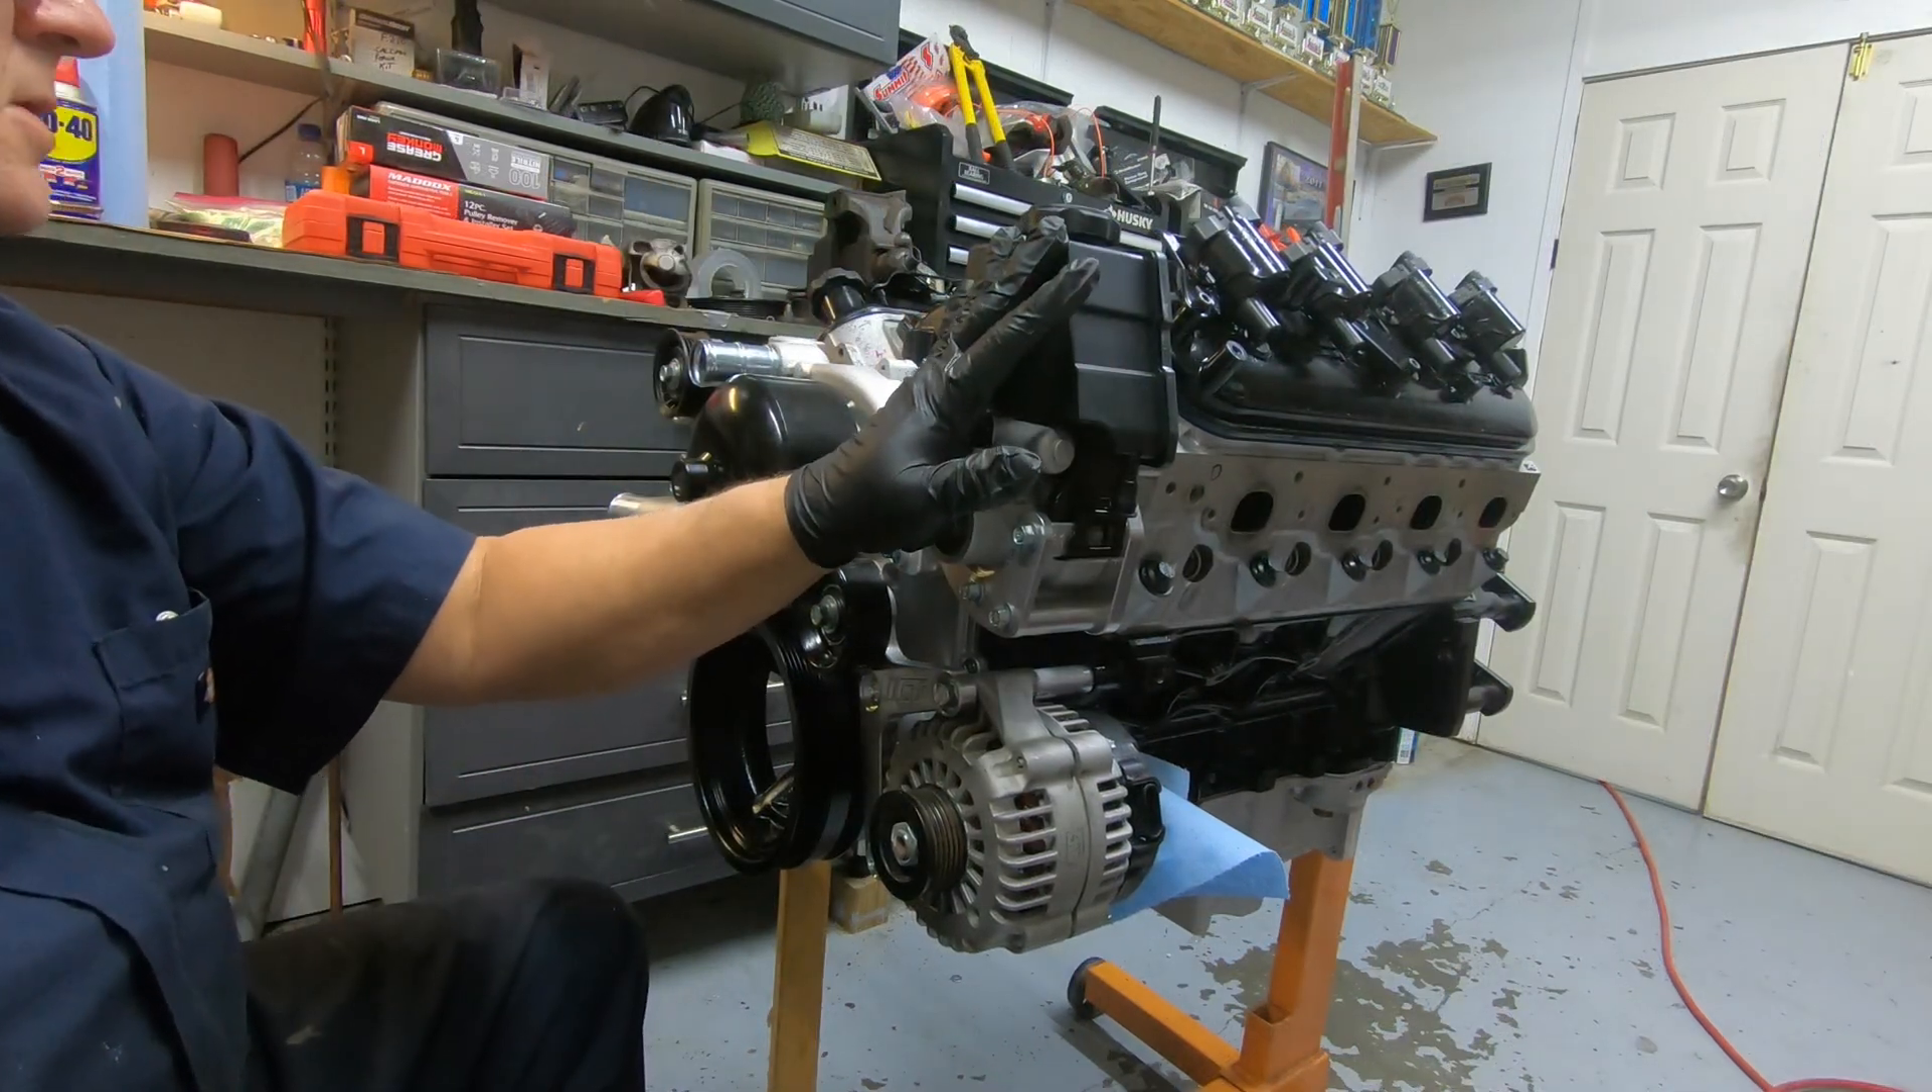Now we've got the alternator in place.